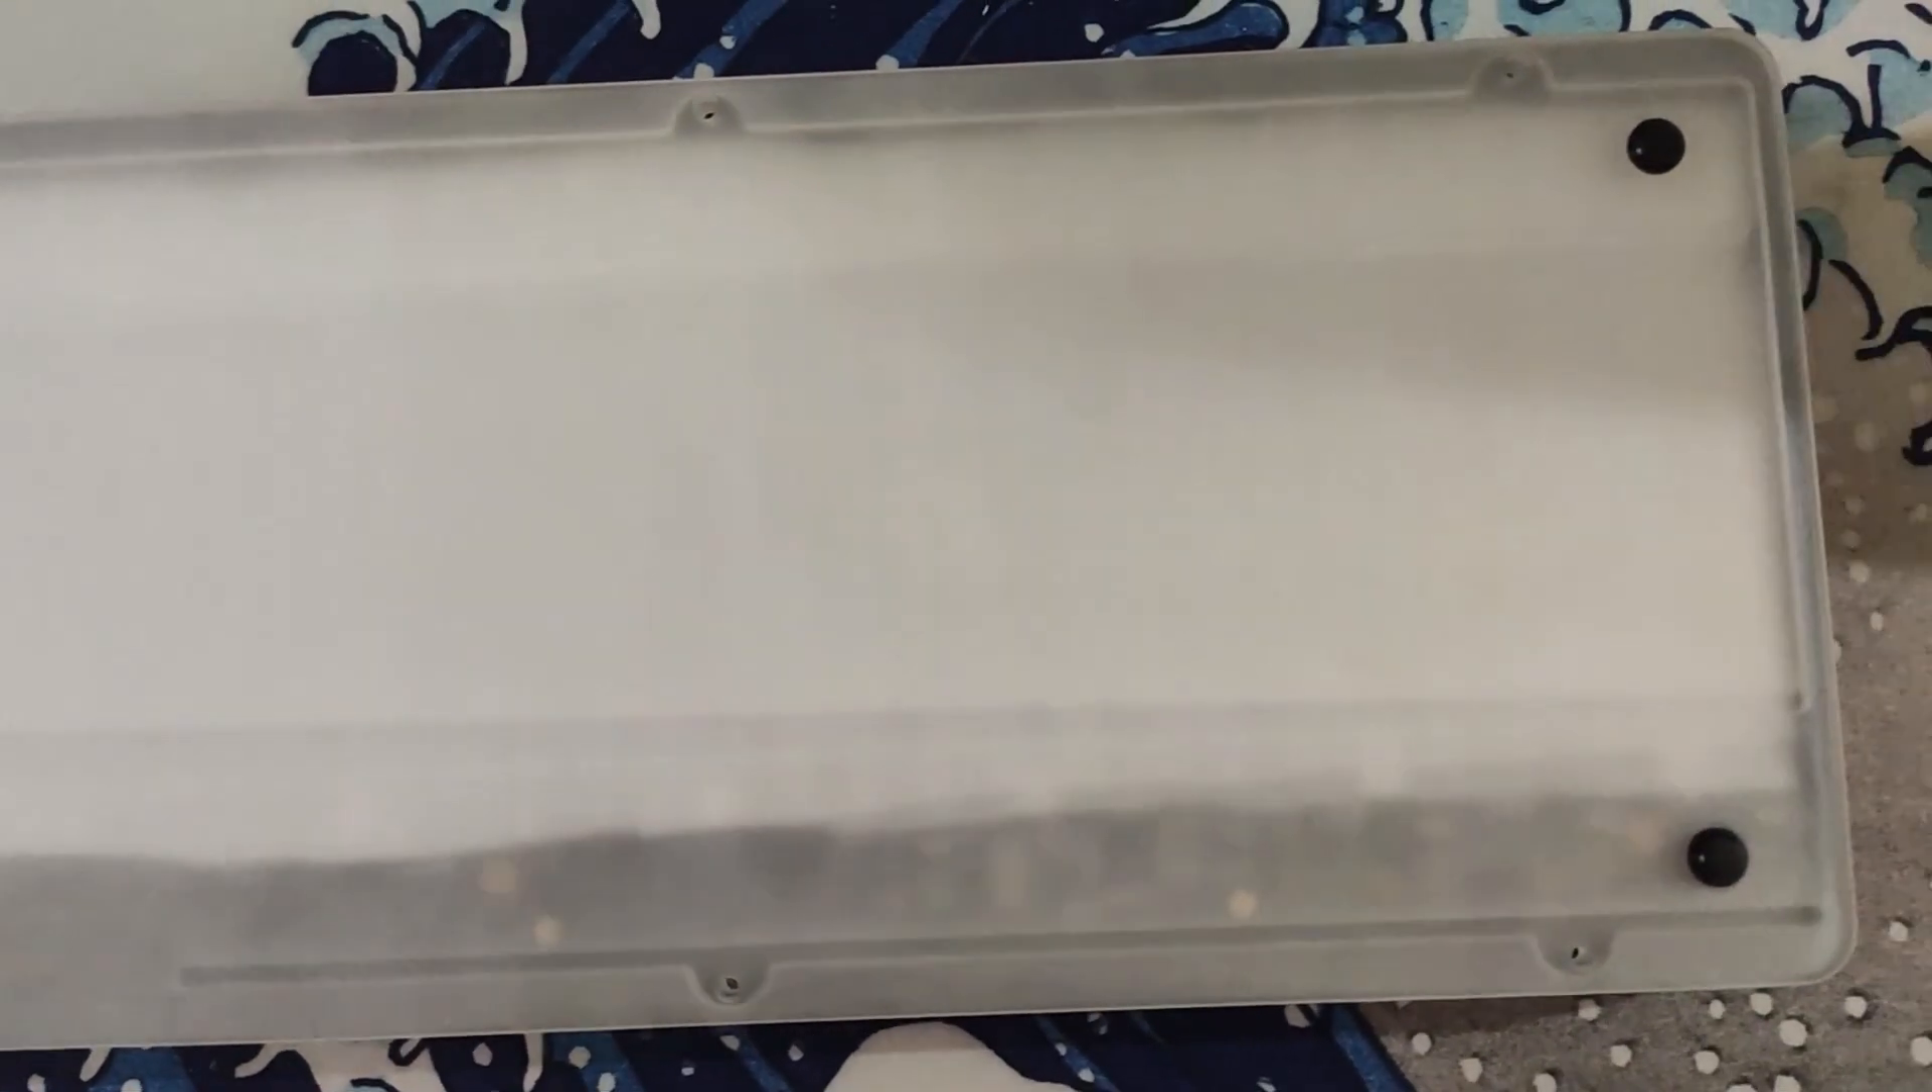And this is how it looks like with the acrylic back plate on the case.